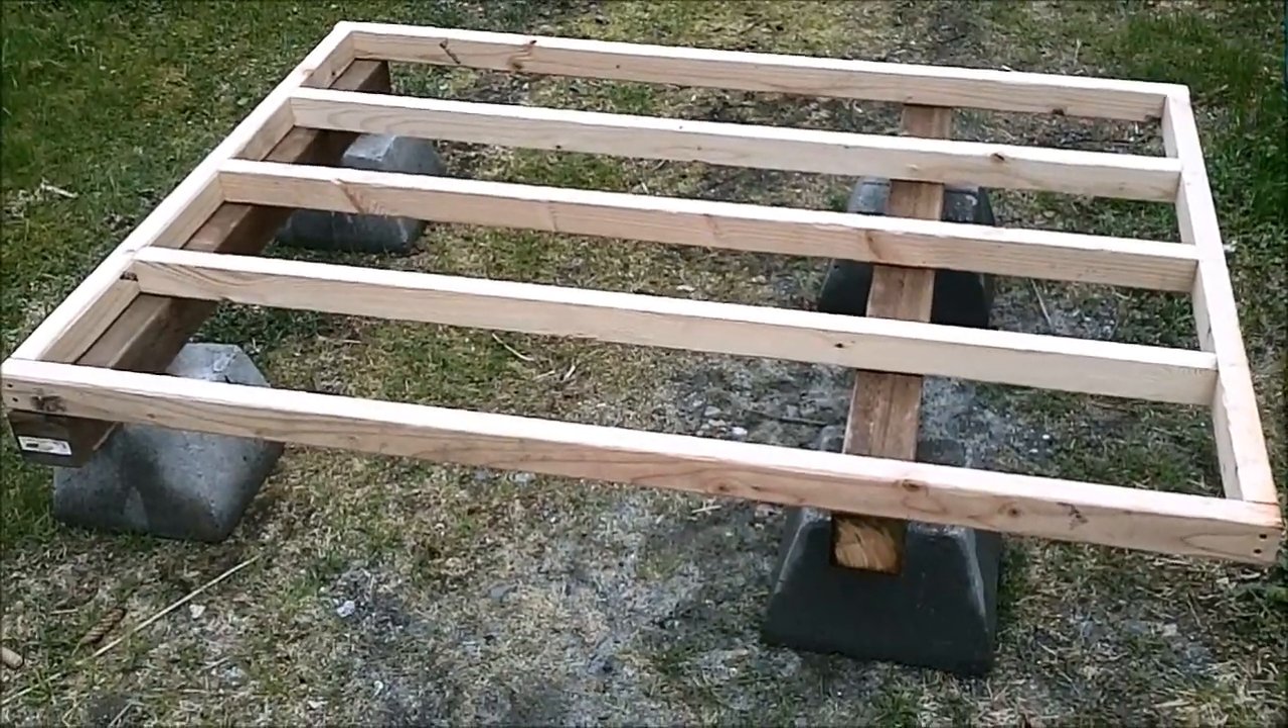So here you can see the floor stringers sitting on top of the four by fours.